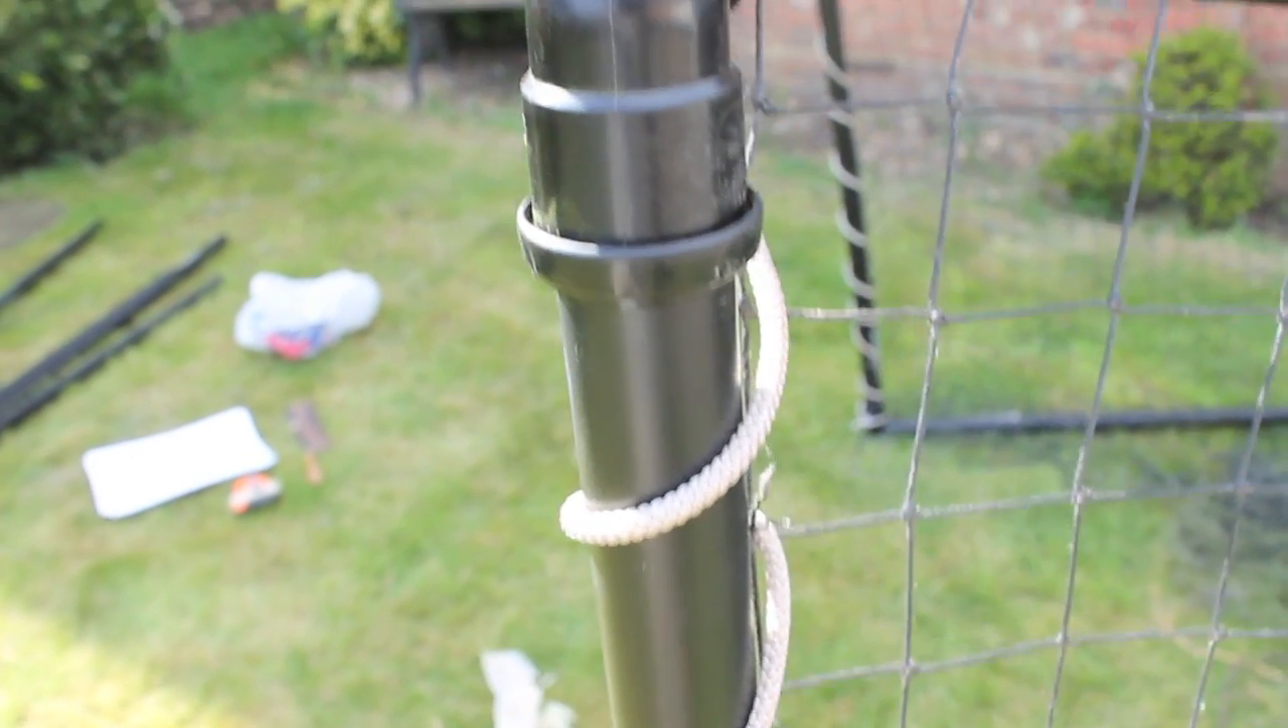You can see that we've just threaded some cable through the net and around the tubing to keep the net attached to the goal itself.